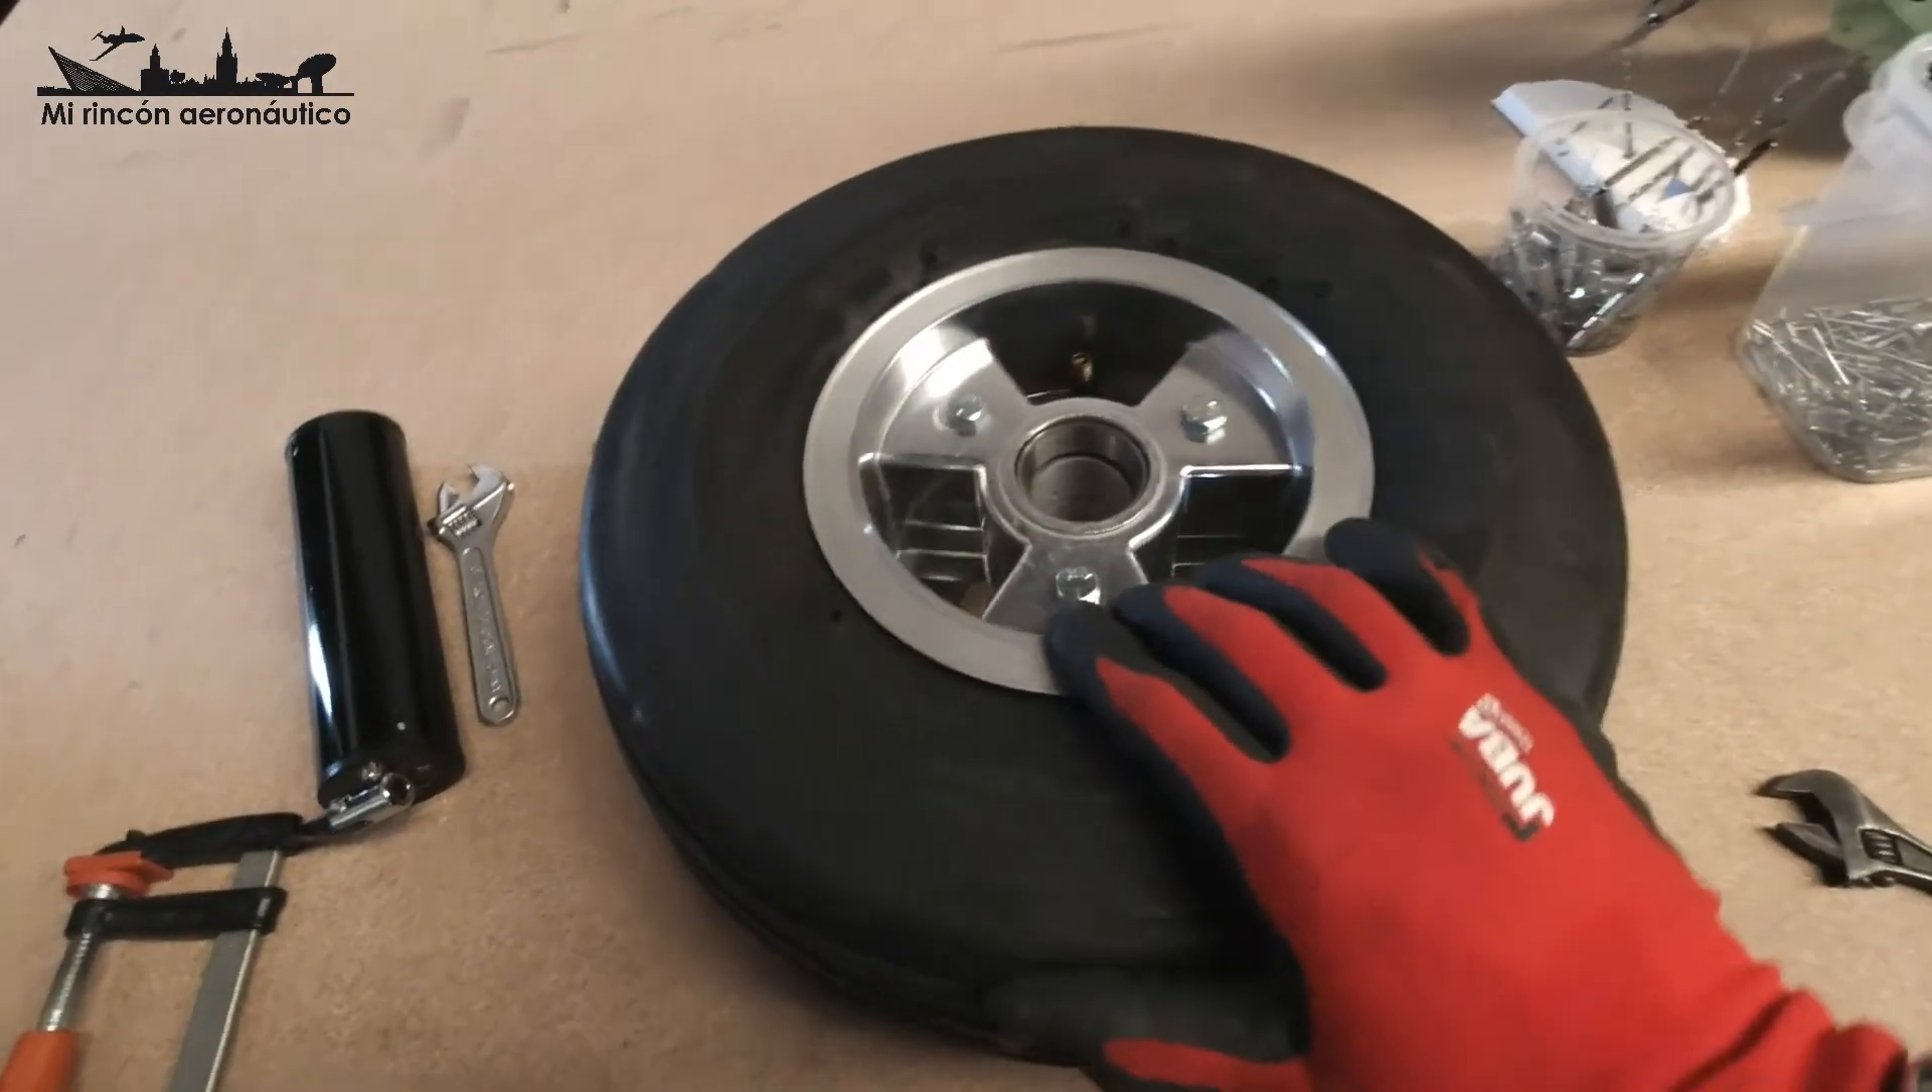¡Ya se ha instalado el neumático! ¡Ha costado un poquillo!